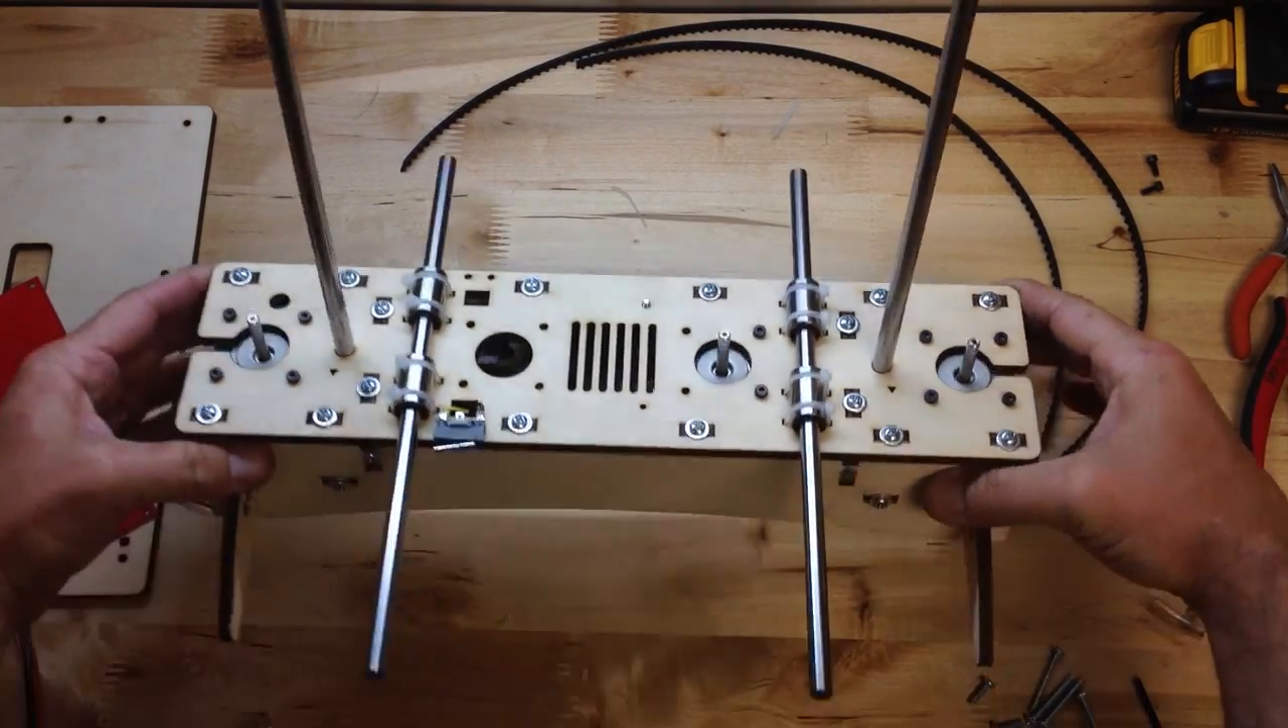This is Brook Drum from PrinterBot, and I have the box, the base, all put together with all the screws.